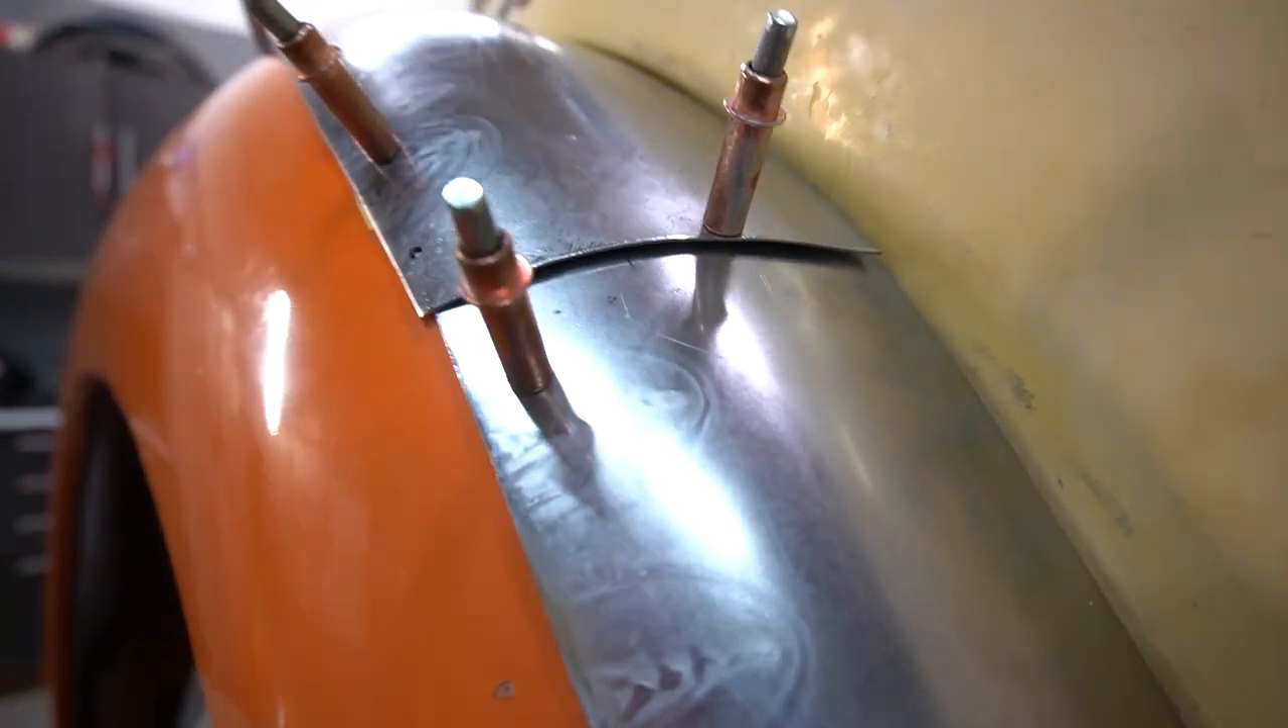This transition right here is a little funky you could see that gap right there.